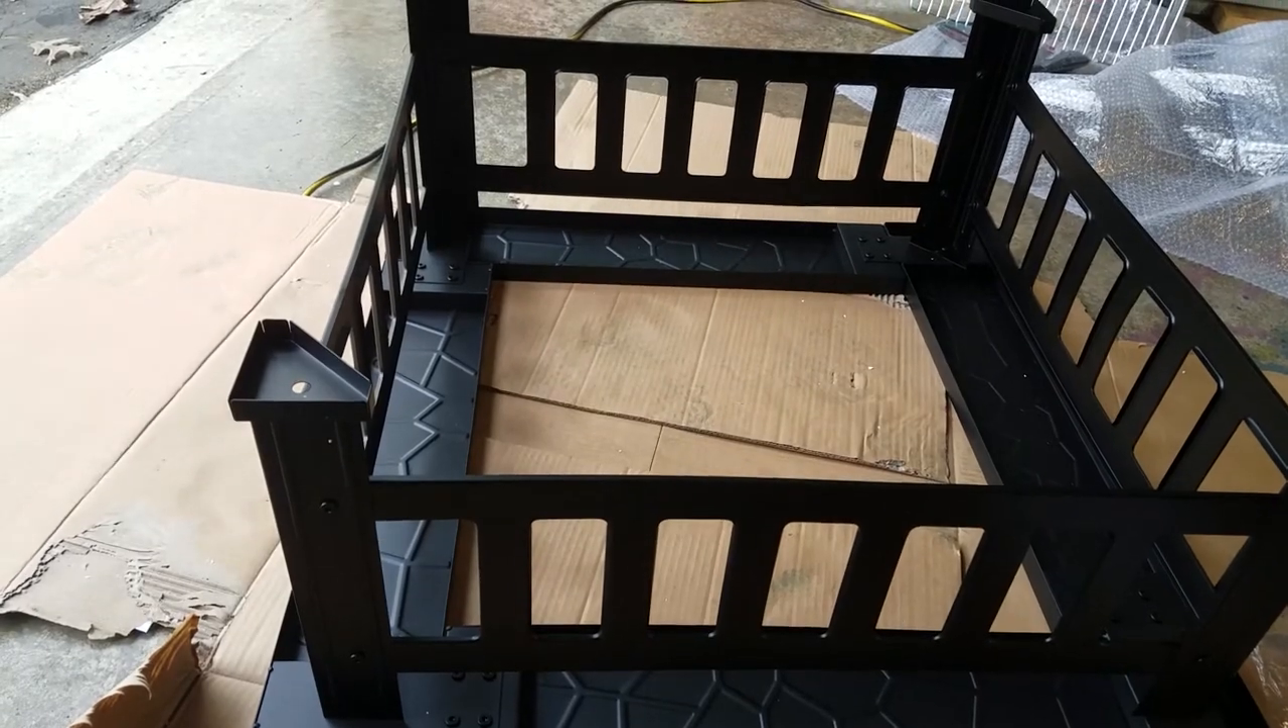With the legs secured to the top frame and all the bolts and nuts tightened together everywhere you should have something that looks like this.